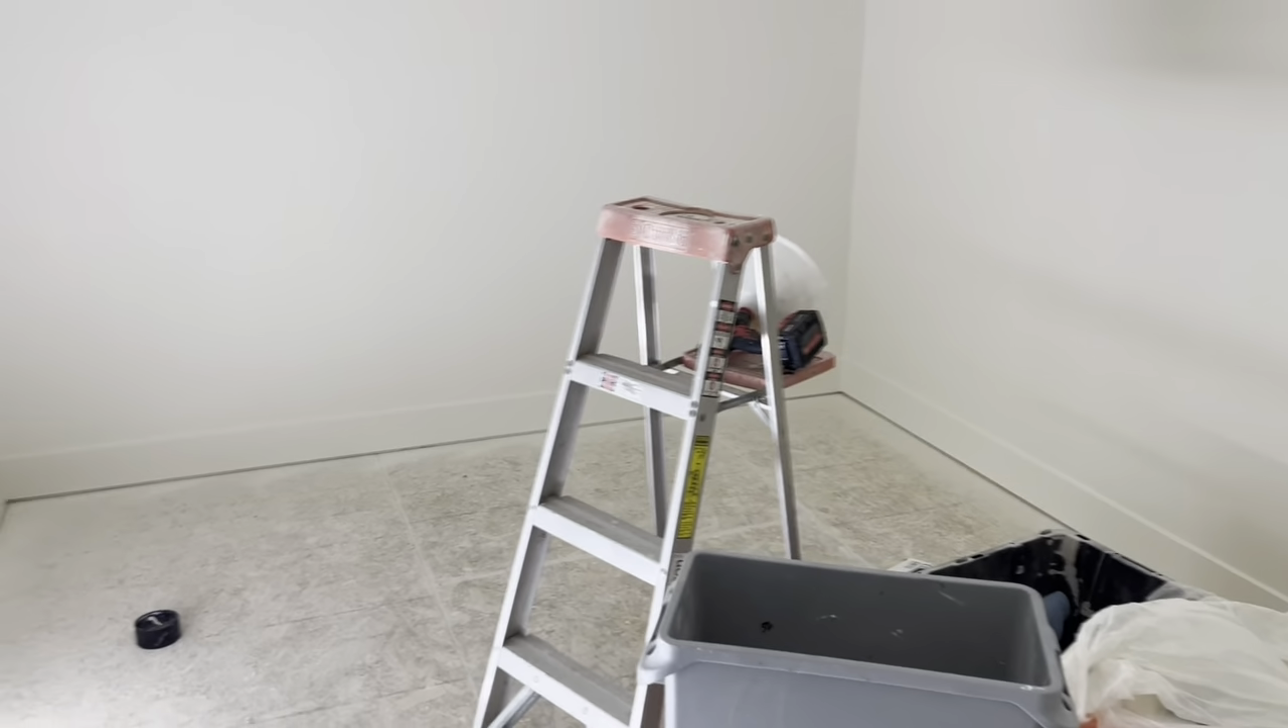Base boards are fully in and painted.